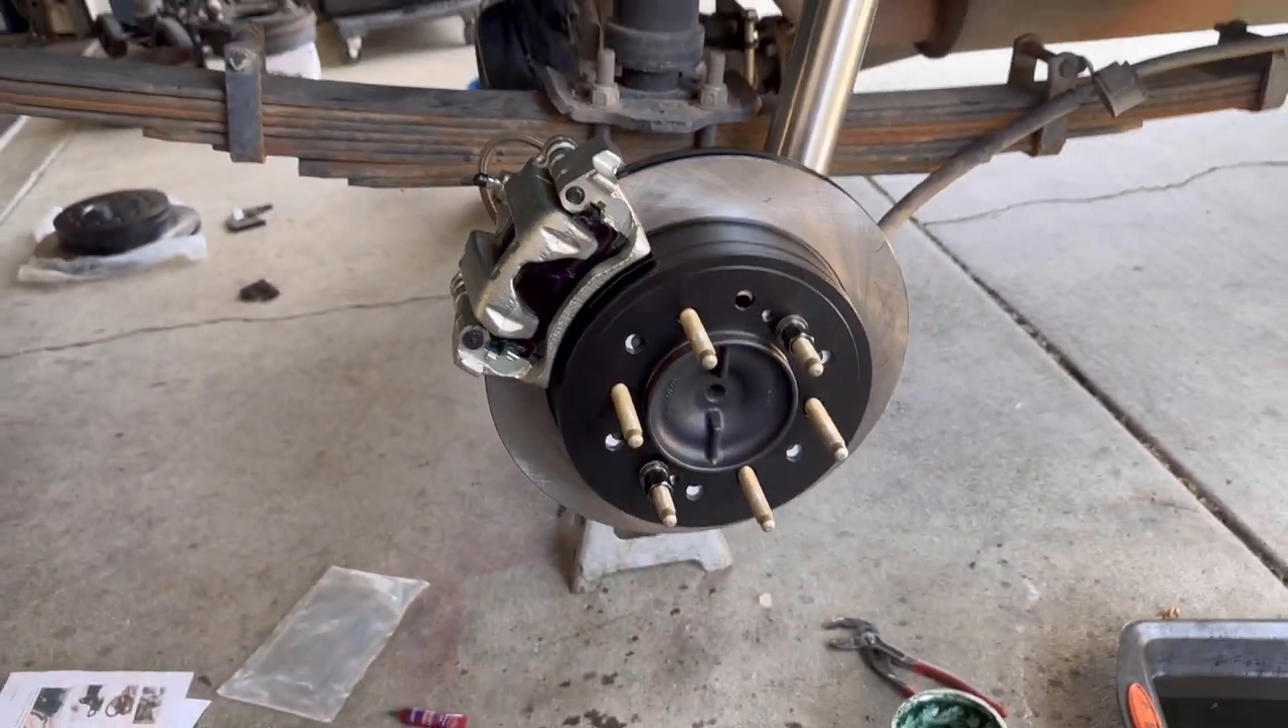But here we have the rear disc set up on the passenger side.